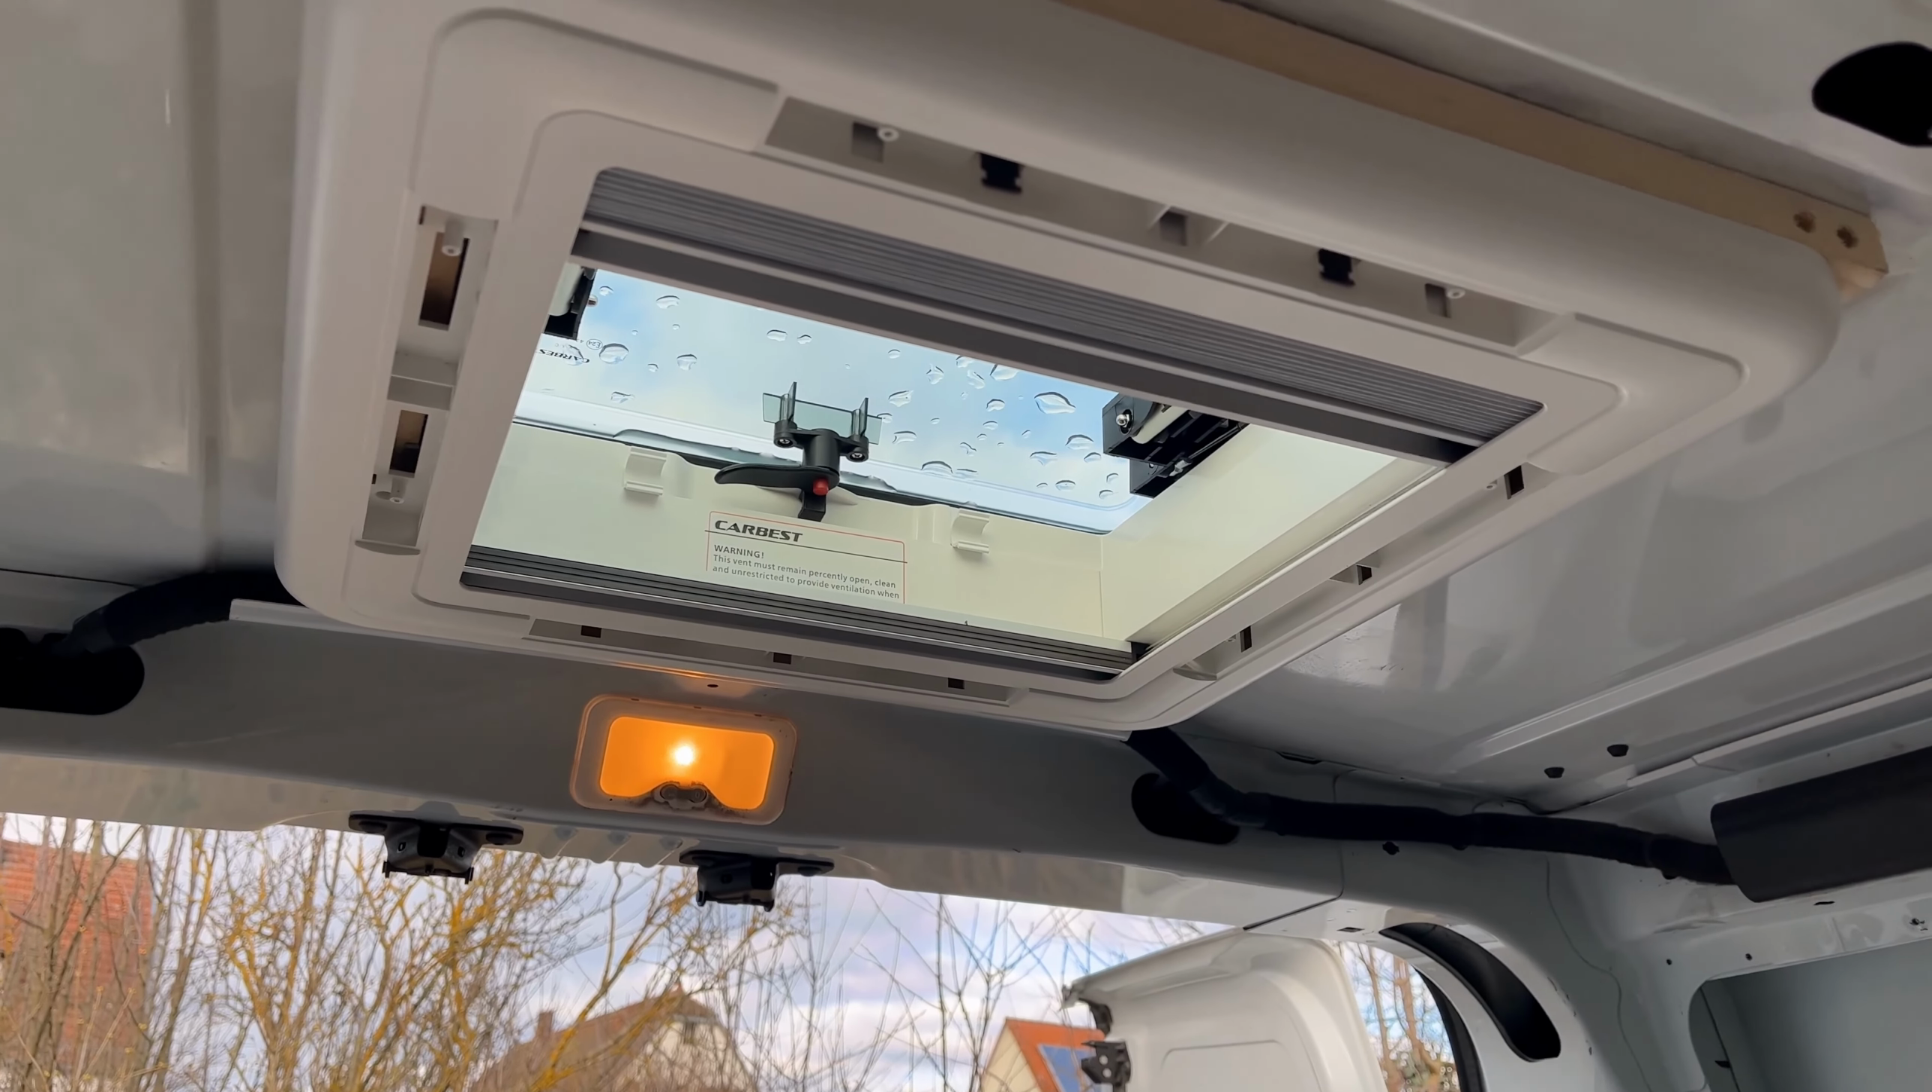Dann haben wir hier hinten noch unser Dachfenster eingebaut.